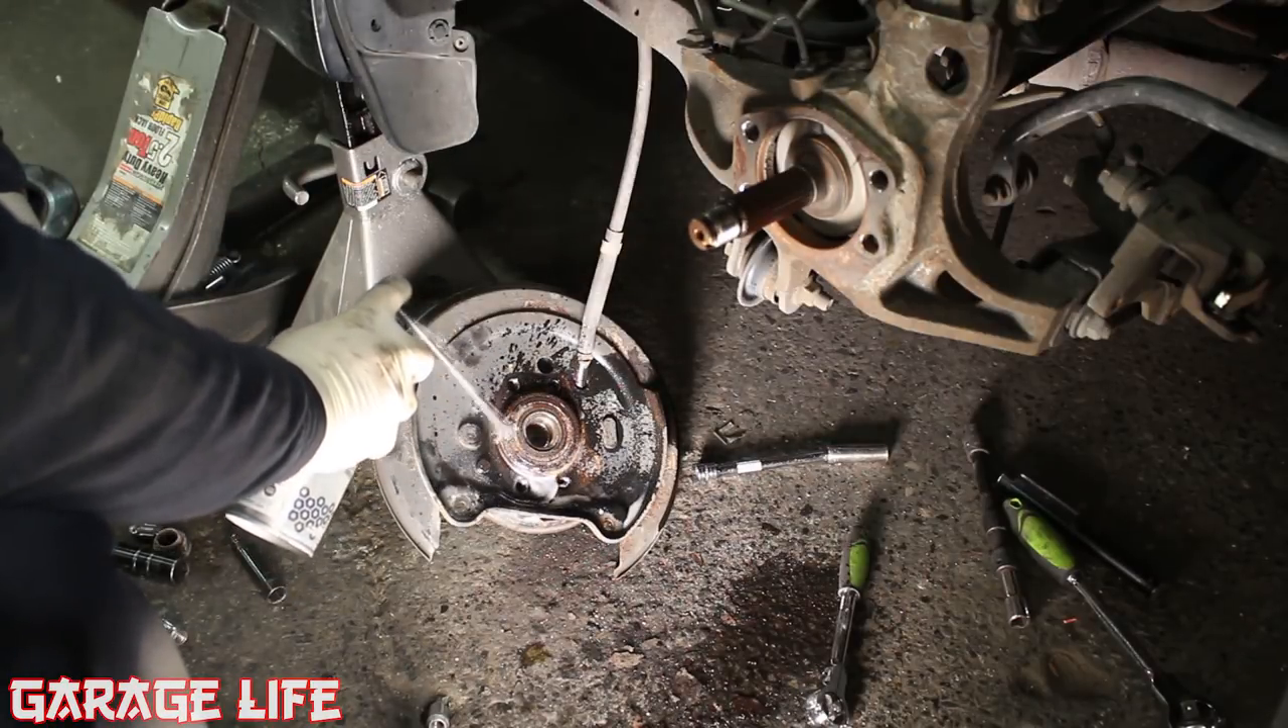I got the wheel bearing off but it's still attached to the parking brake assembly.